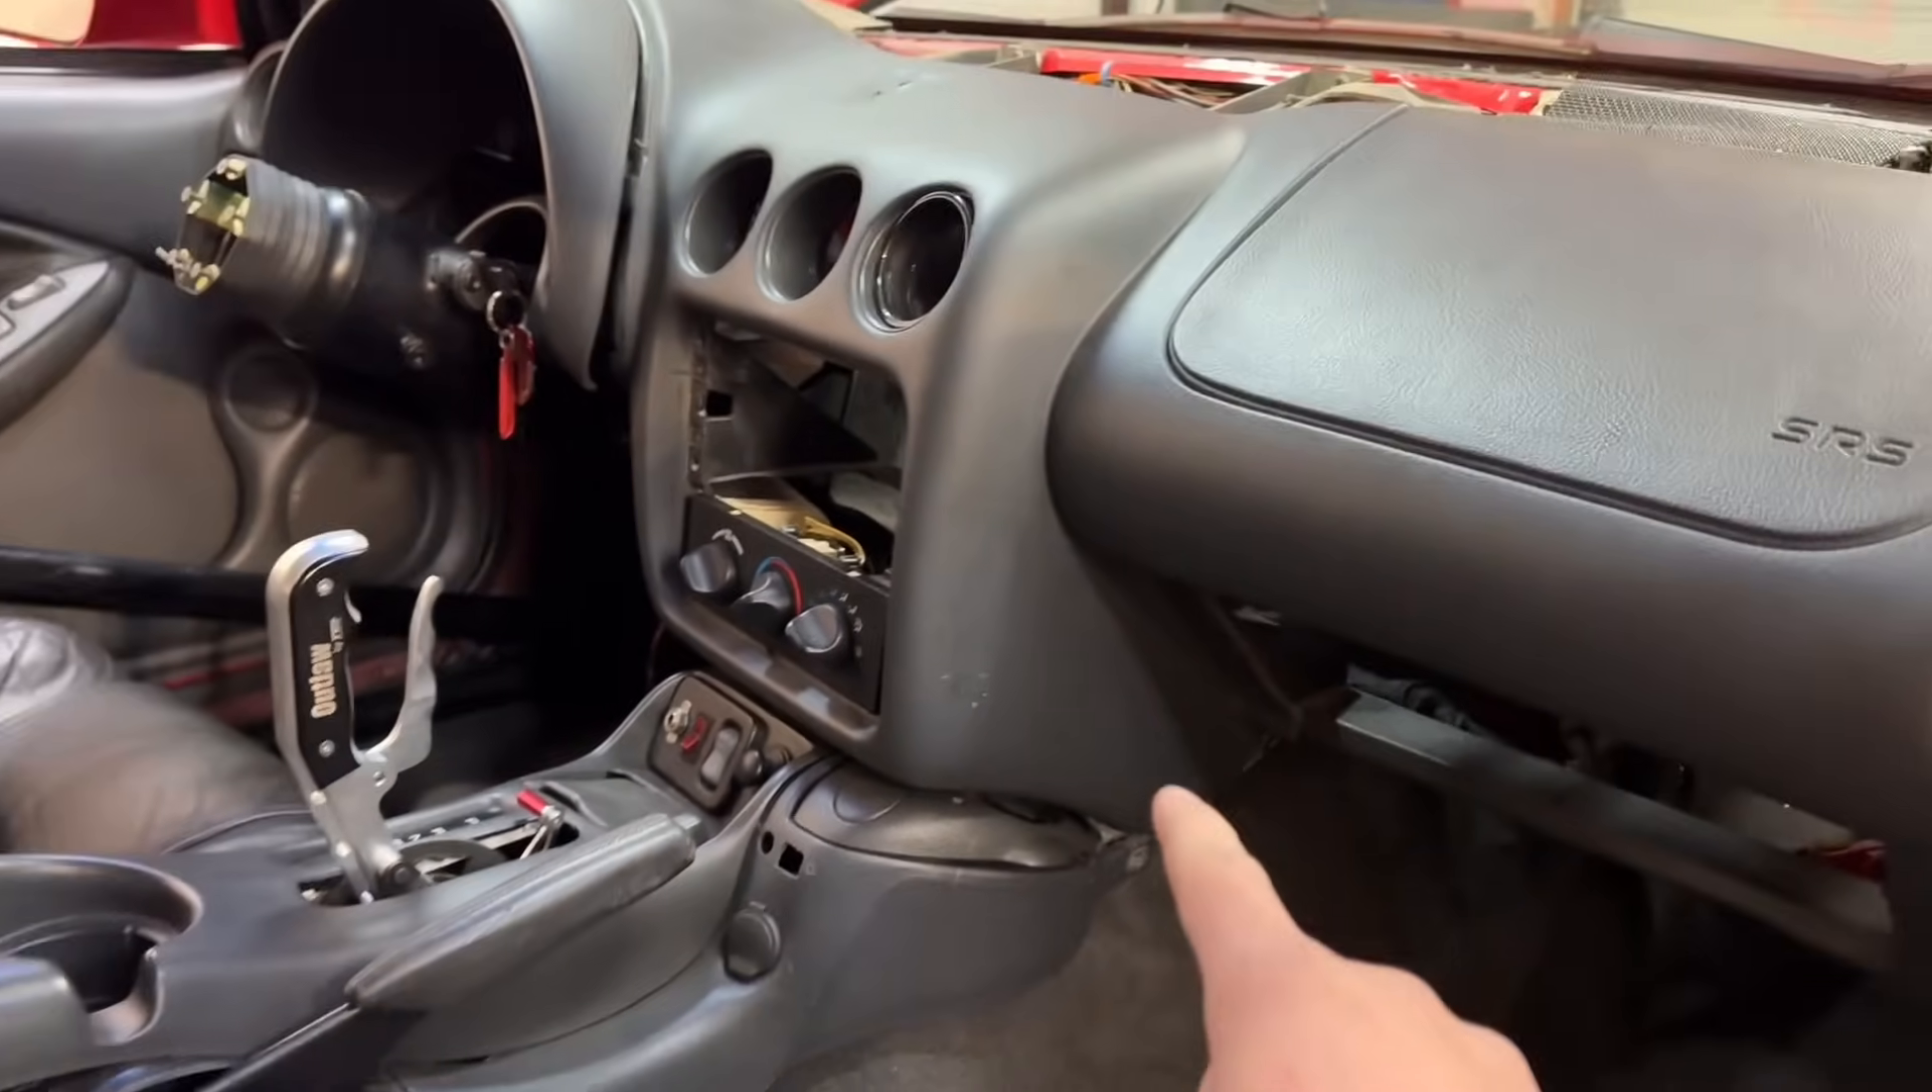And you can see, I still got to do the glove box.